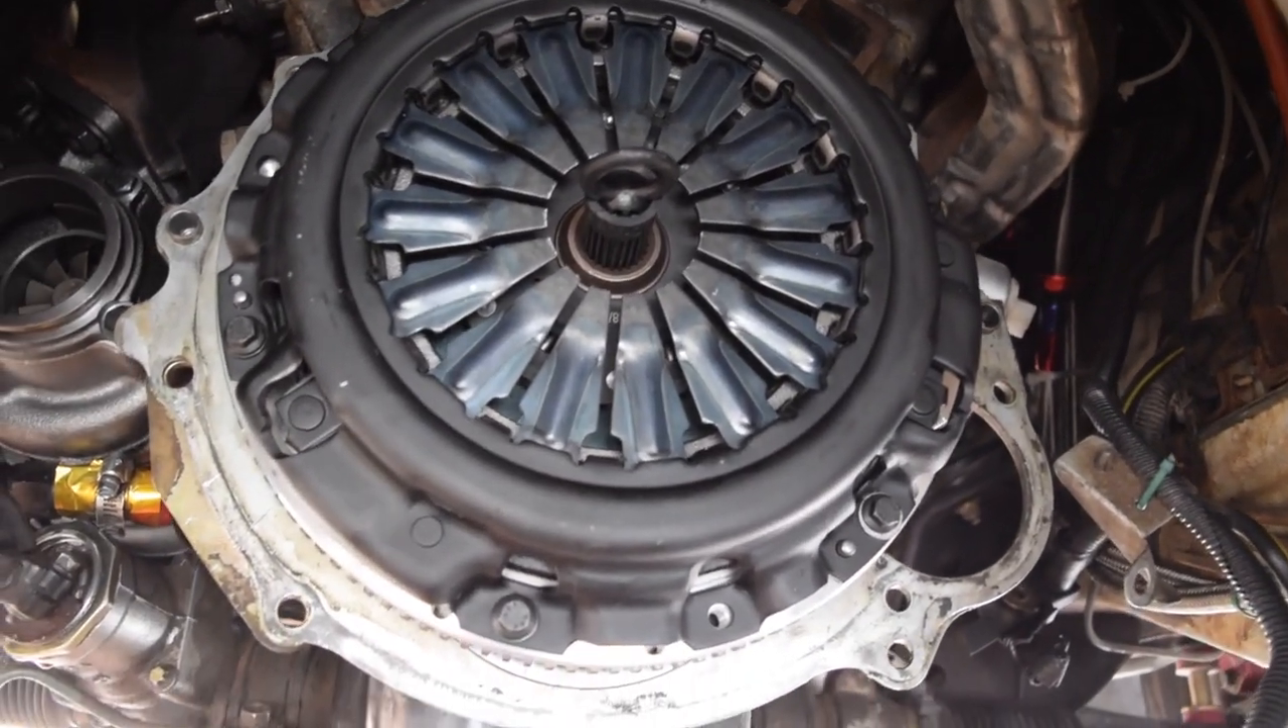All right, guys, we have our brand new clutch in now.